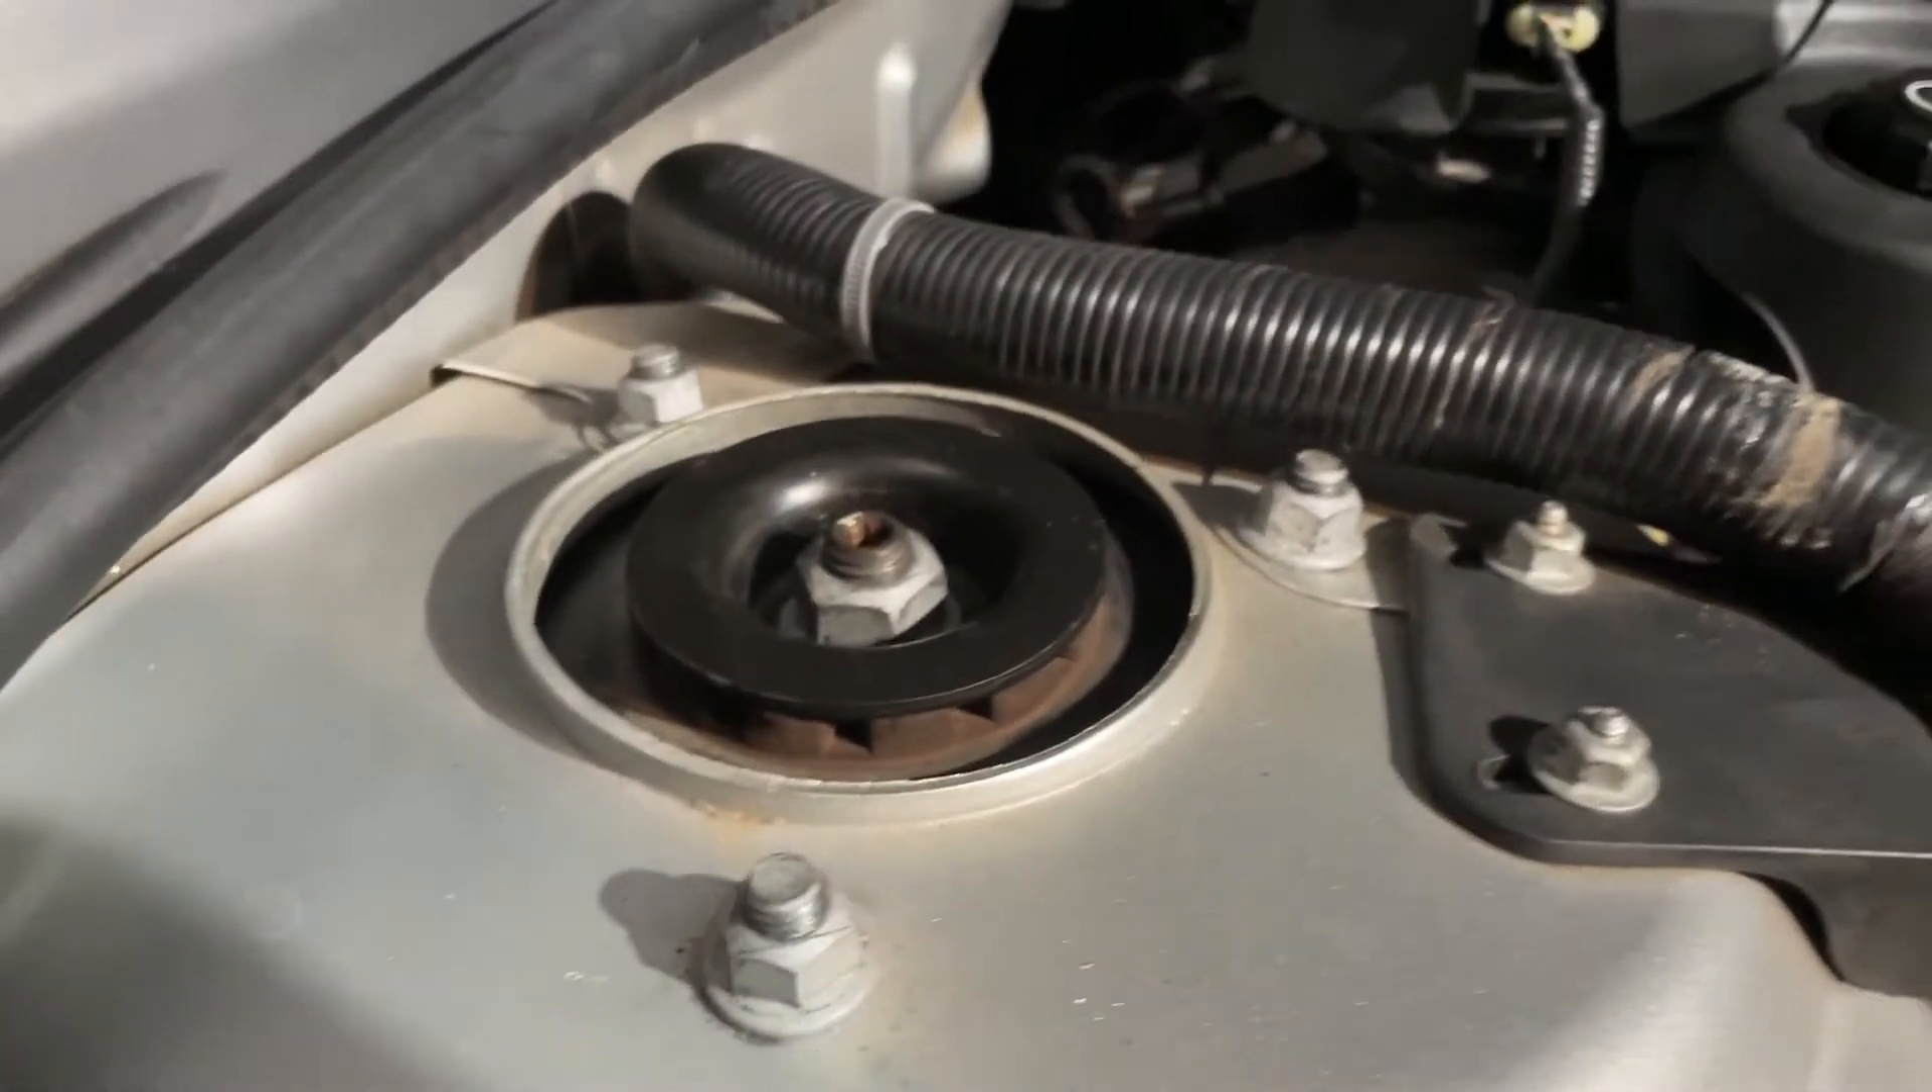And up here as you see we have the three nuts installed.